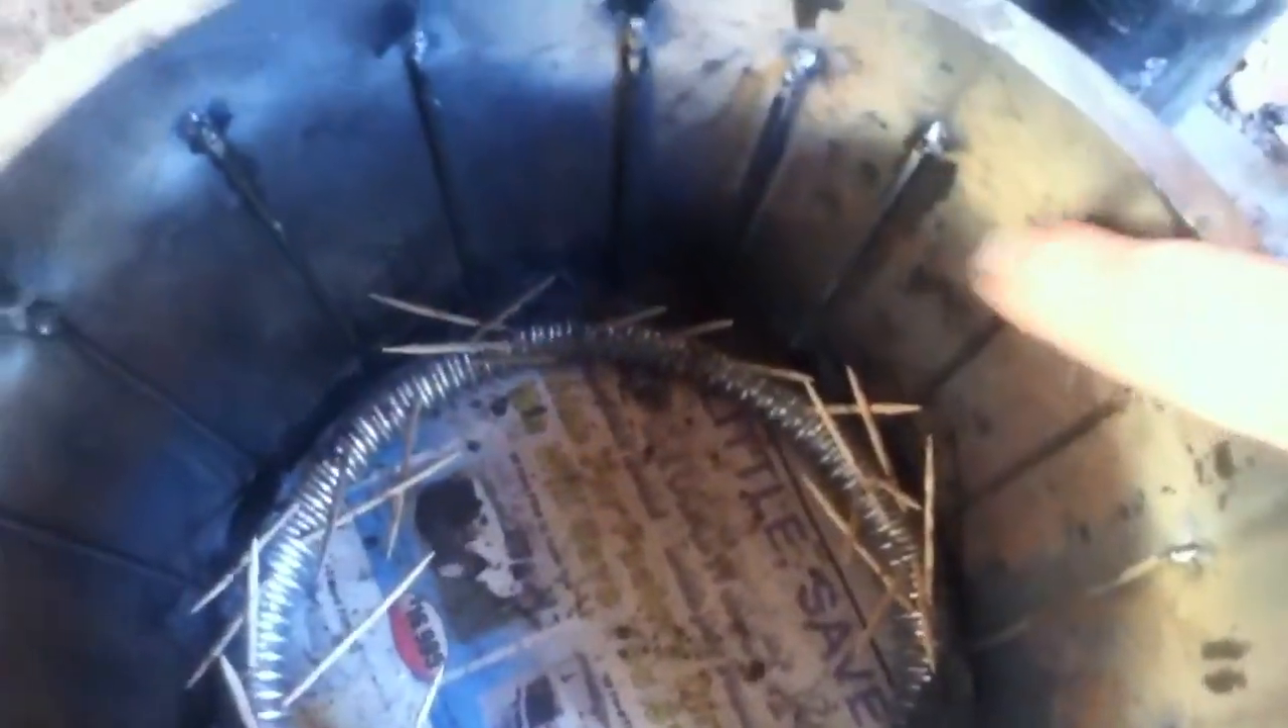And then I welded some steel rods all the way around here to give the refractory cement some support when I pour it in there.